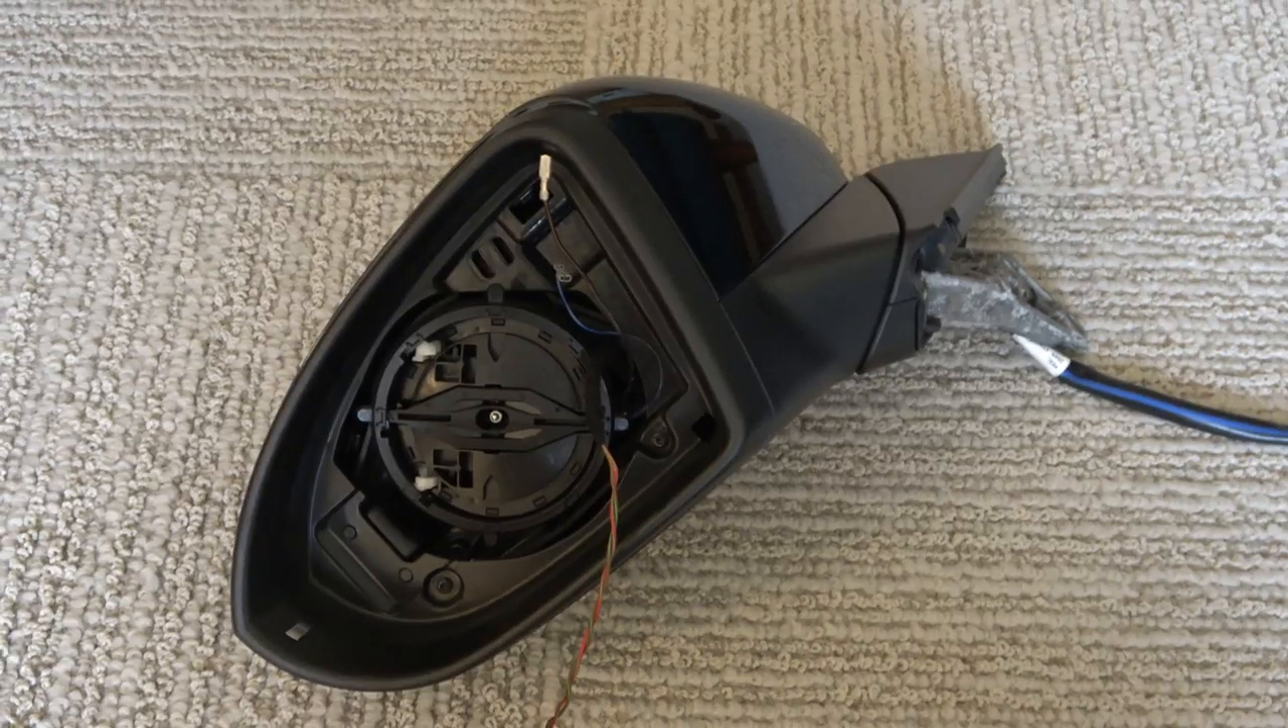So there's our old mirror off the car.